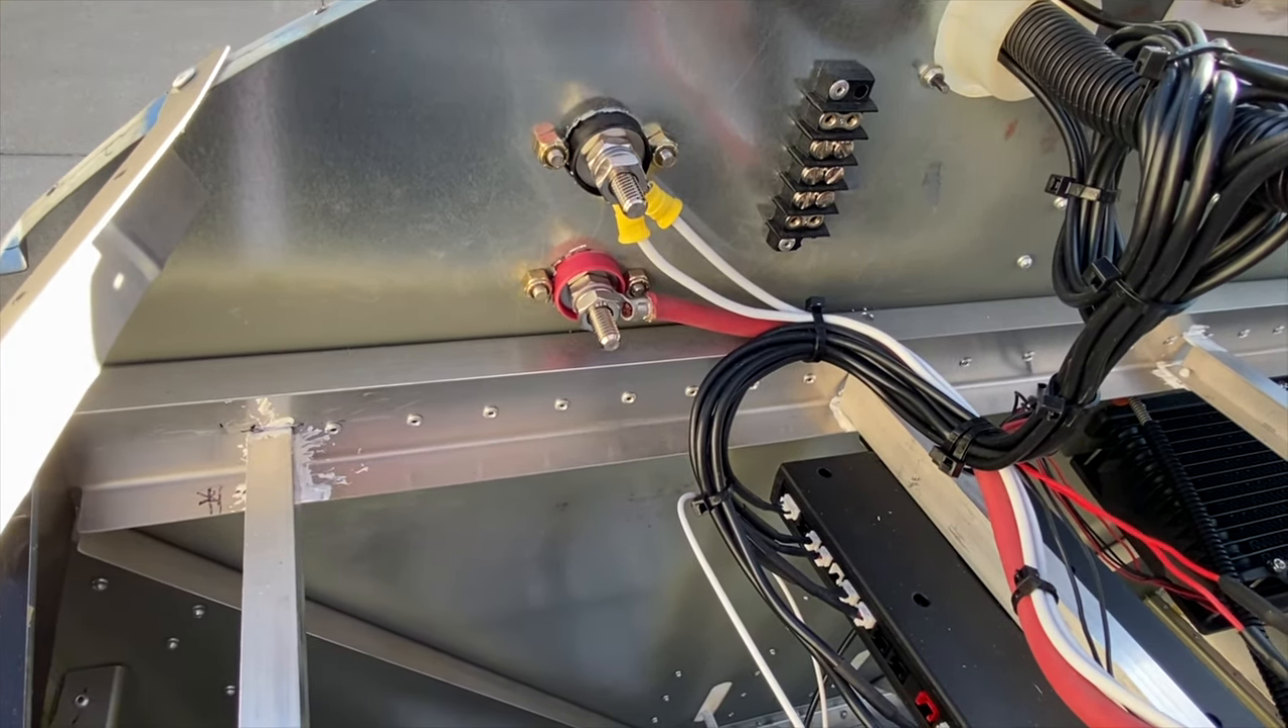Alright like the main basic wiring the big wires you got two number 10s running to the ground terminal there through the firewall and we got a number 6 welding cable running to the positive out to the engine.